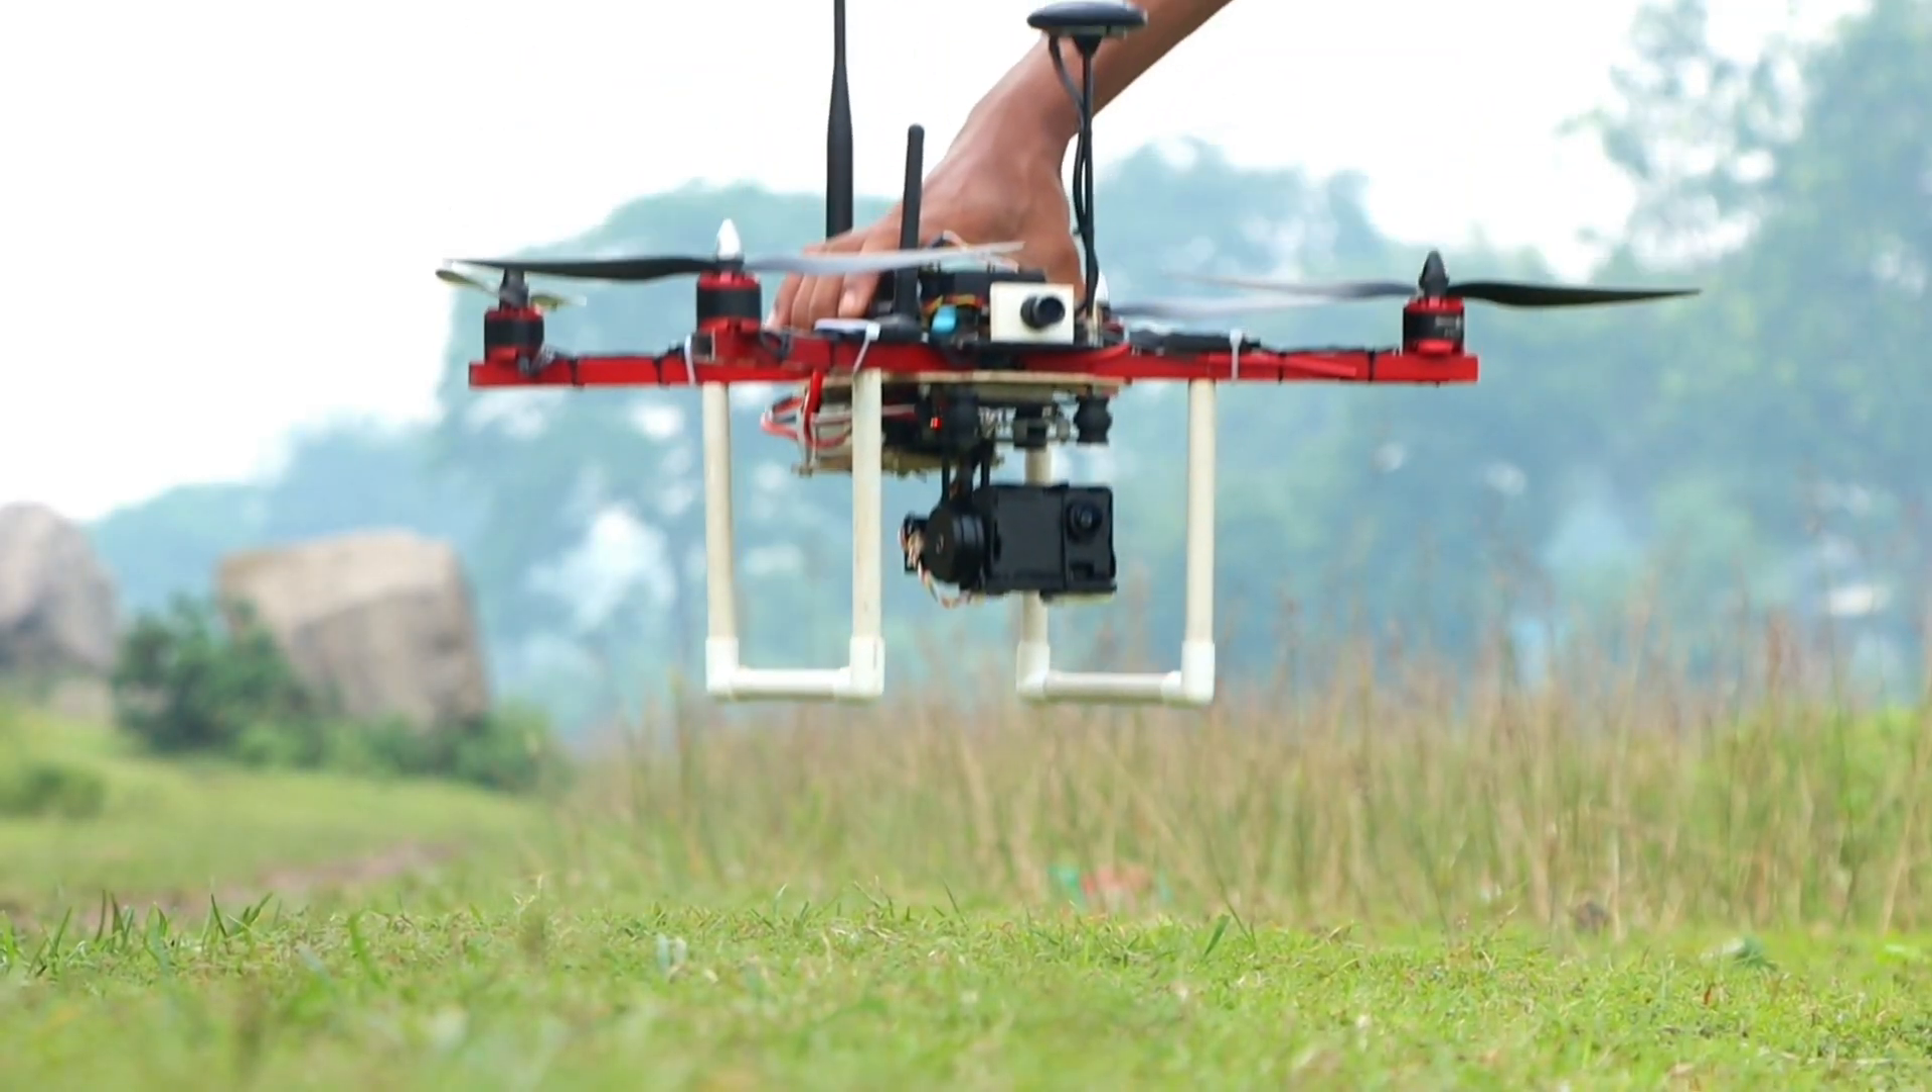फाइनली हमारे ड्रोन में गिंबल का इंस्टॉलेशन कम्प्लीट हो चुका है।